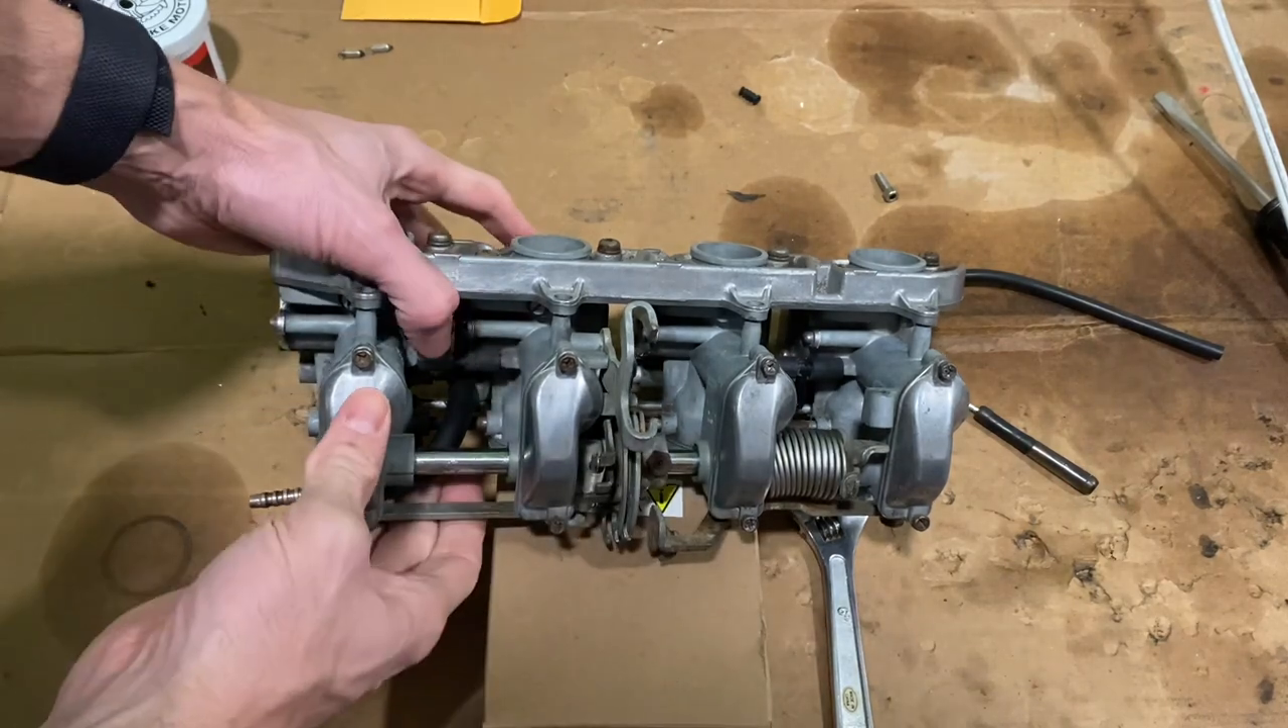So I've got the carbs put back together.